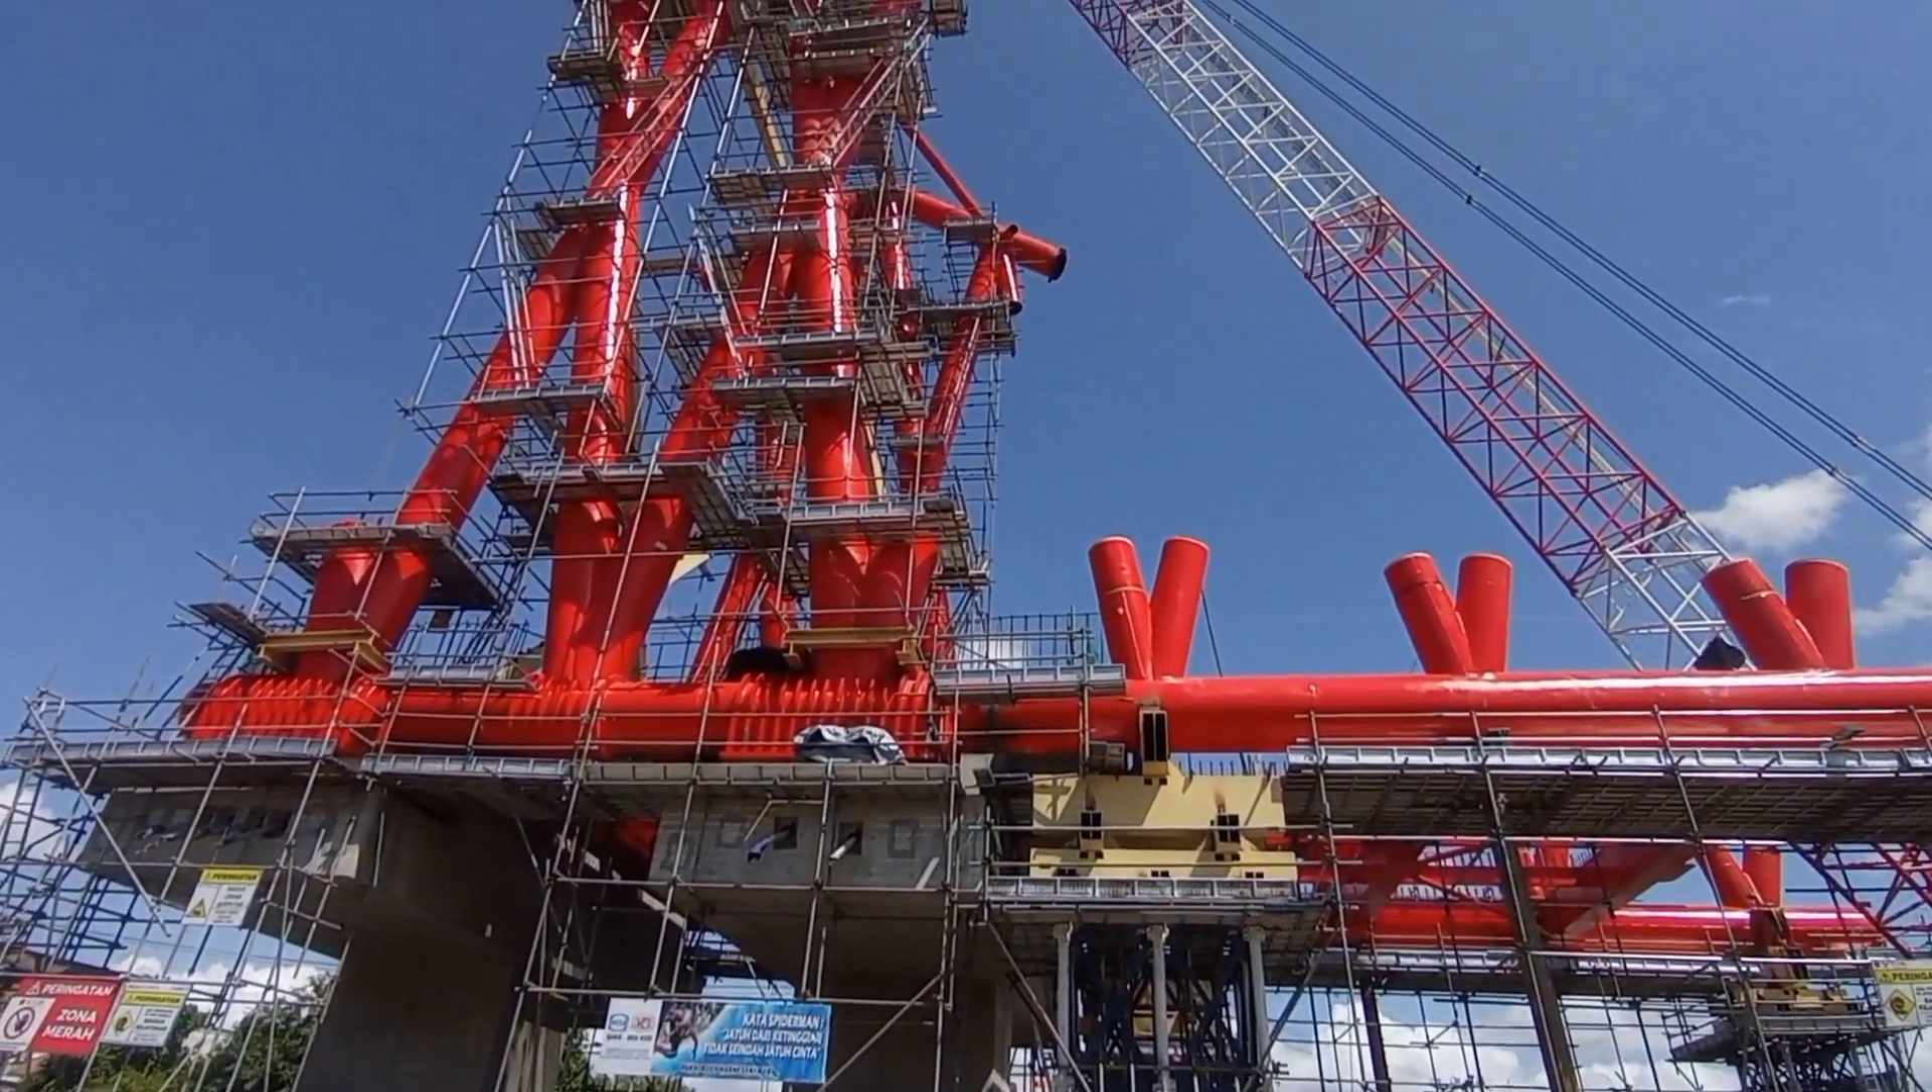Terlihat disini tiang-tiang baja yang berwarna merah sudah dinaikkan dan dilakukan perangkaian ya.